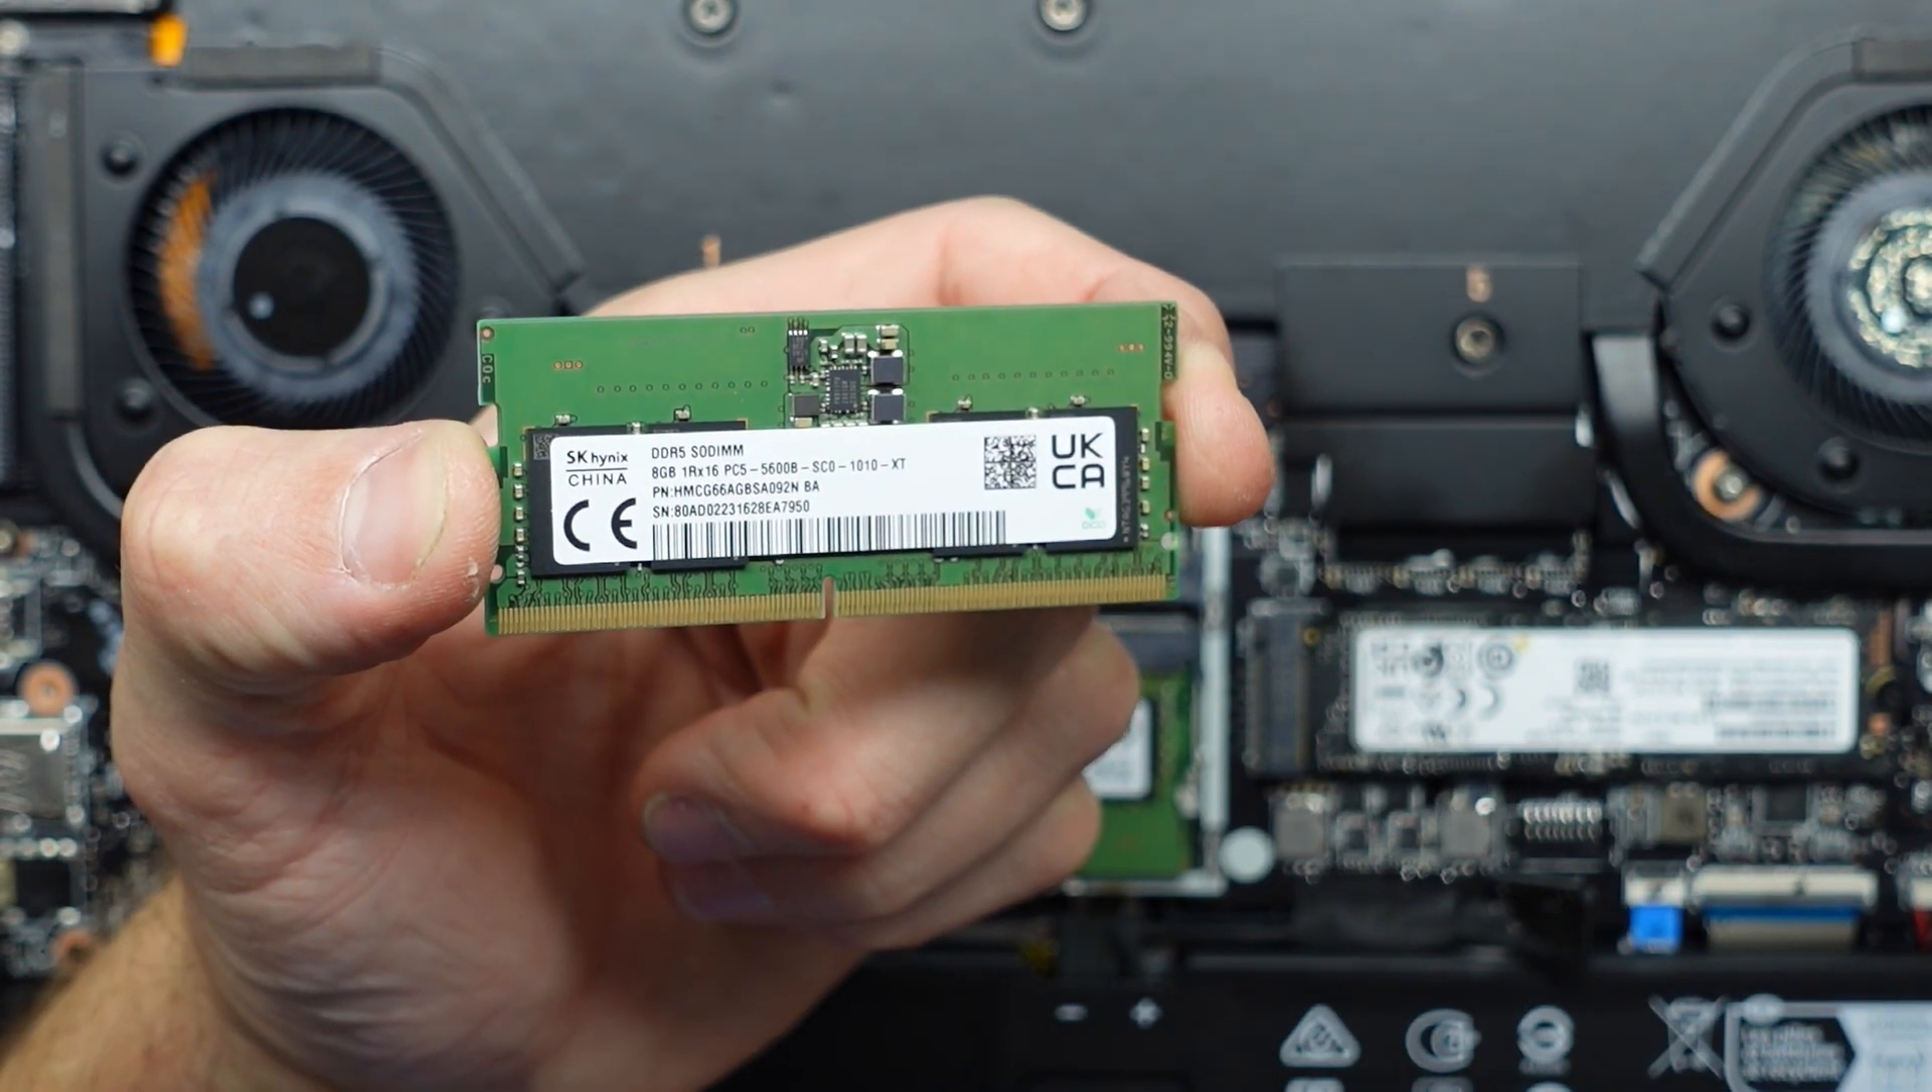And that's one stick of RAM removed.